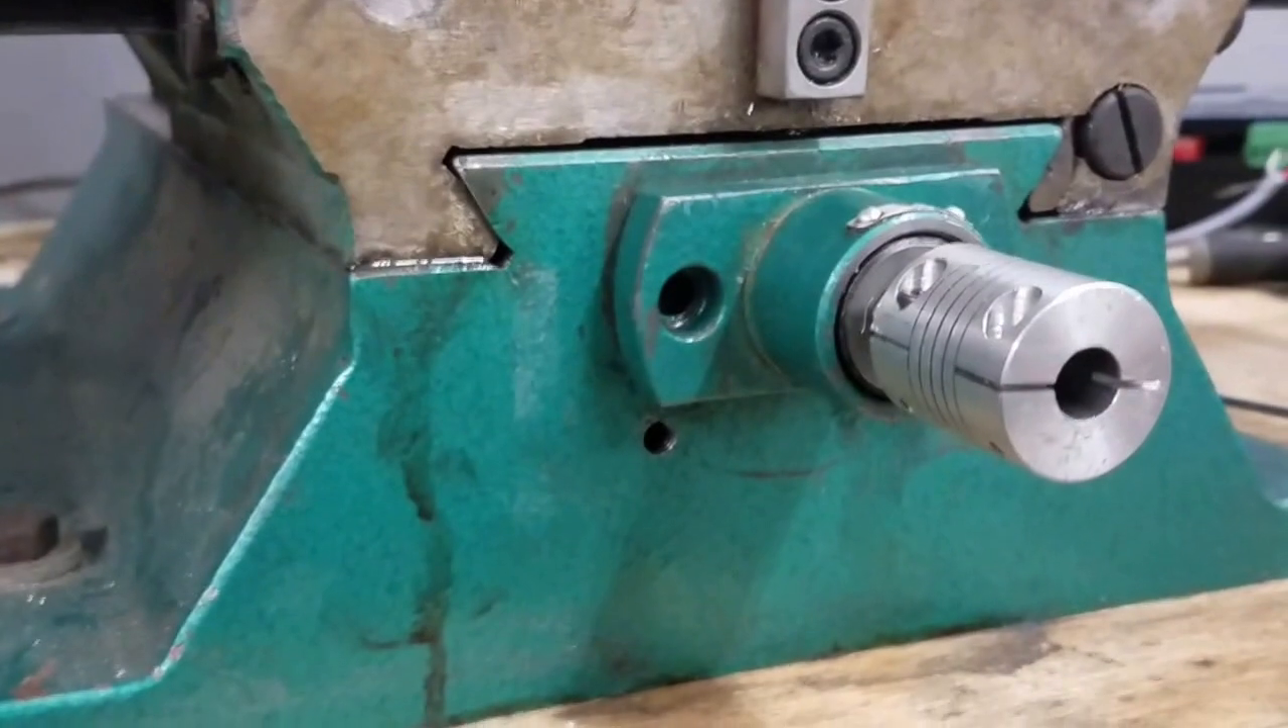So this is the bearing retainer cap I pulled the bolts out and I'm gonna use those bolts as part of what's gonna hold my bracket on.